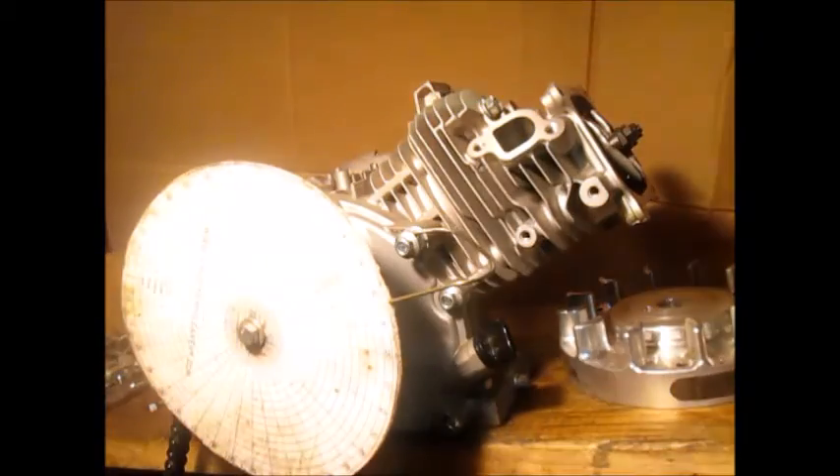Okay so now i have the head on.